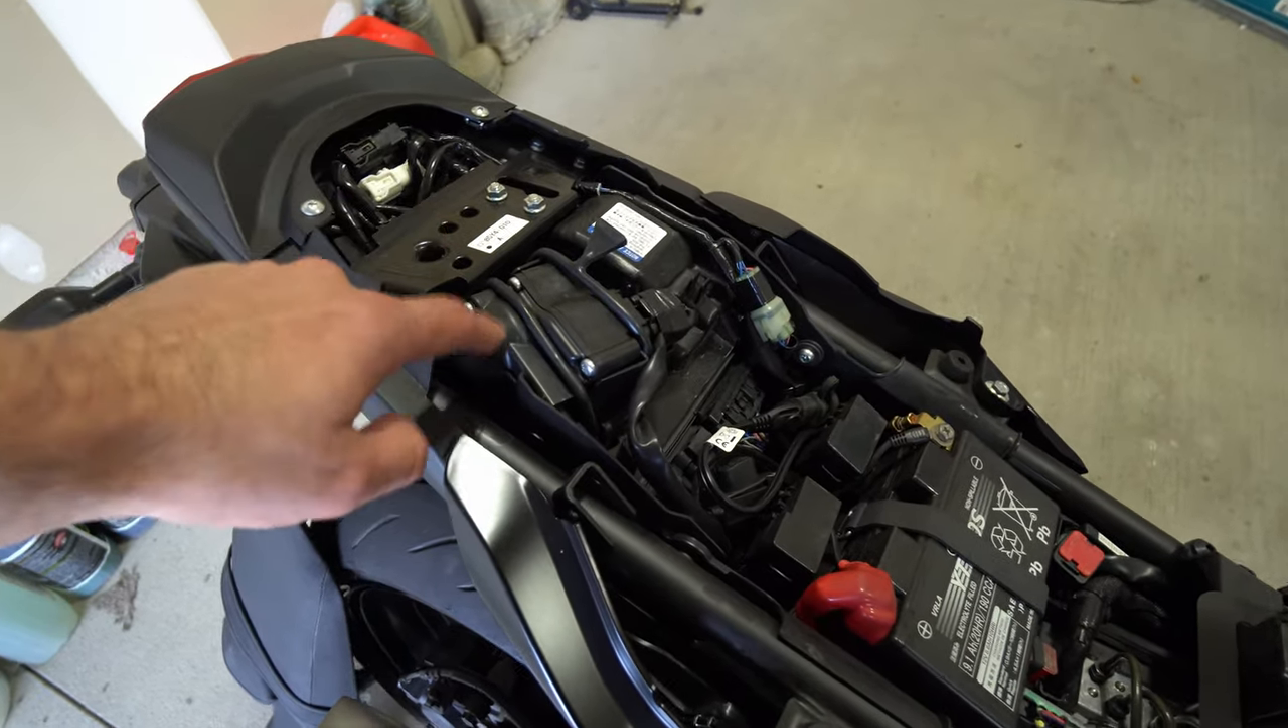All right i got the seat taken off.